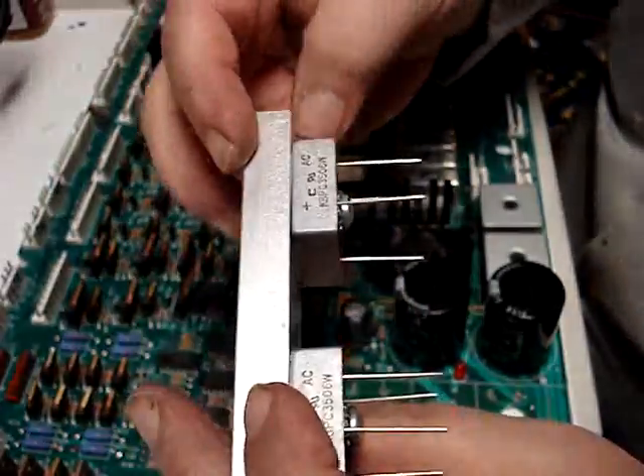Alright, so now we have the bridge rectifier on the heat sink.